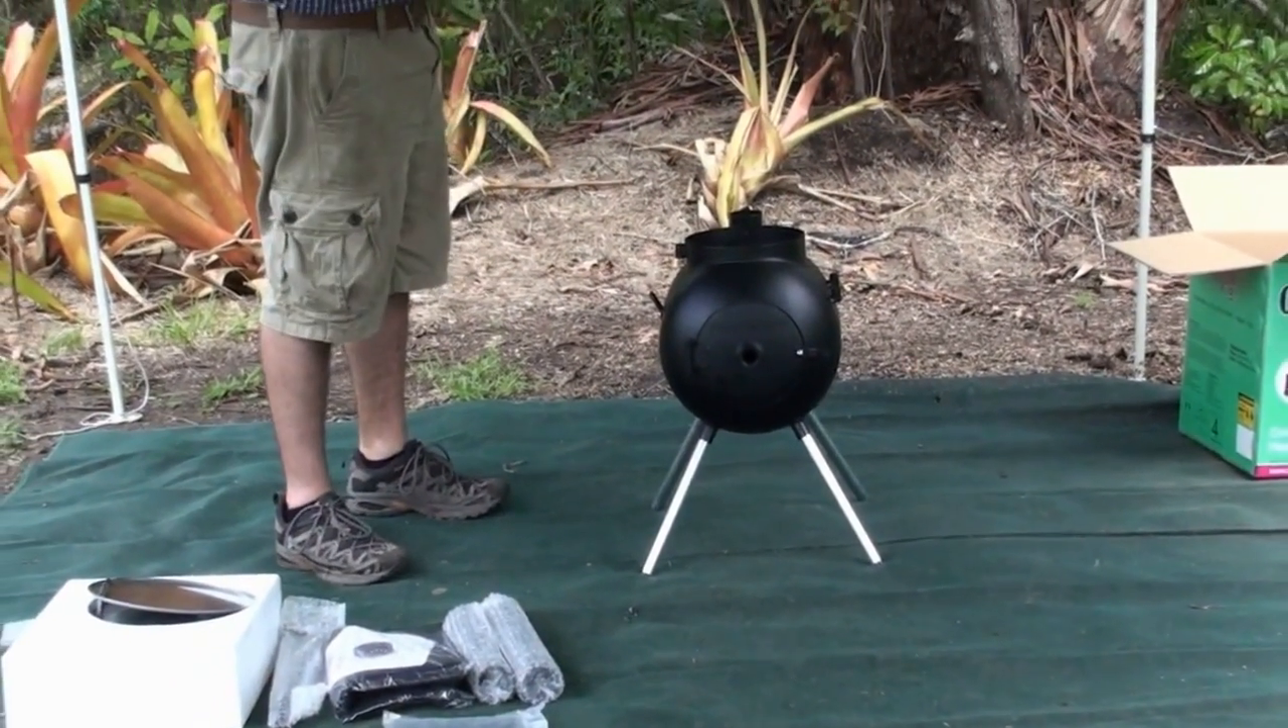So now my legs are on.